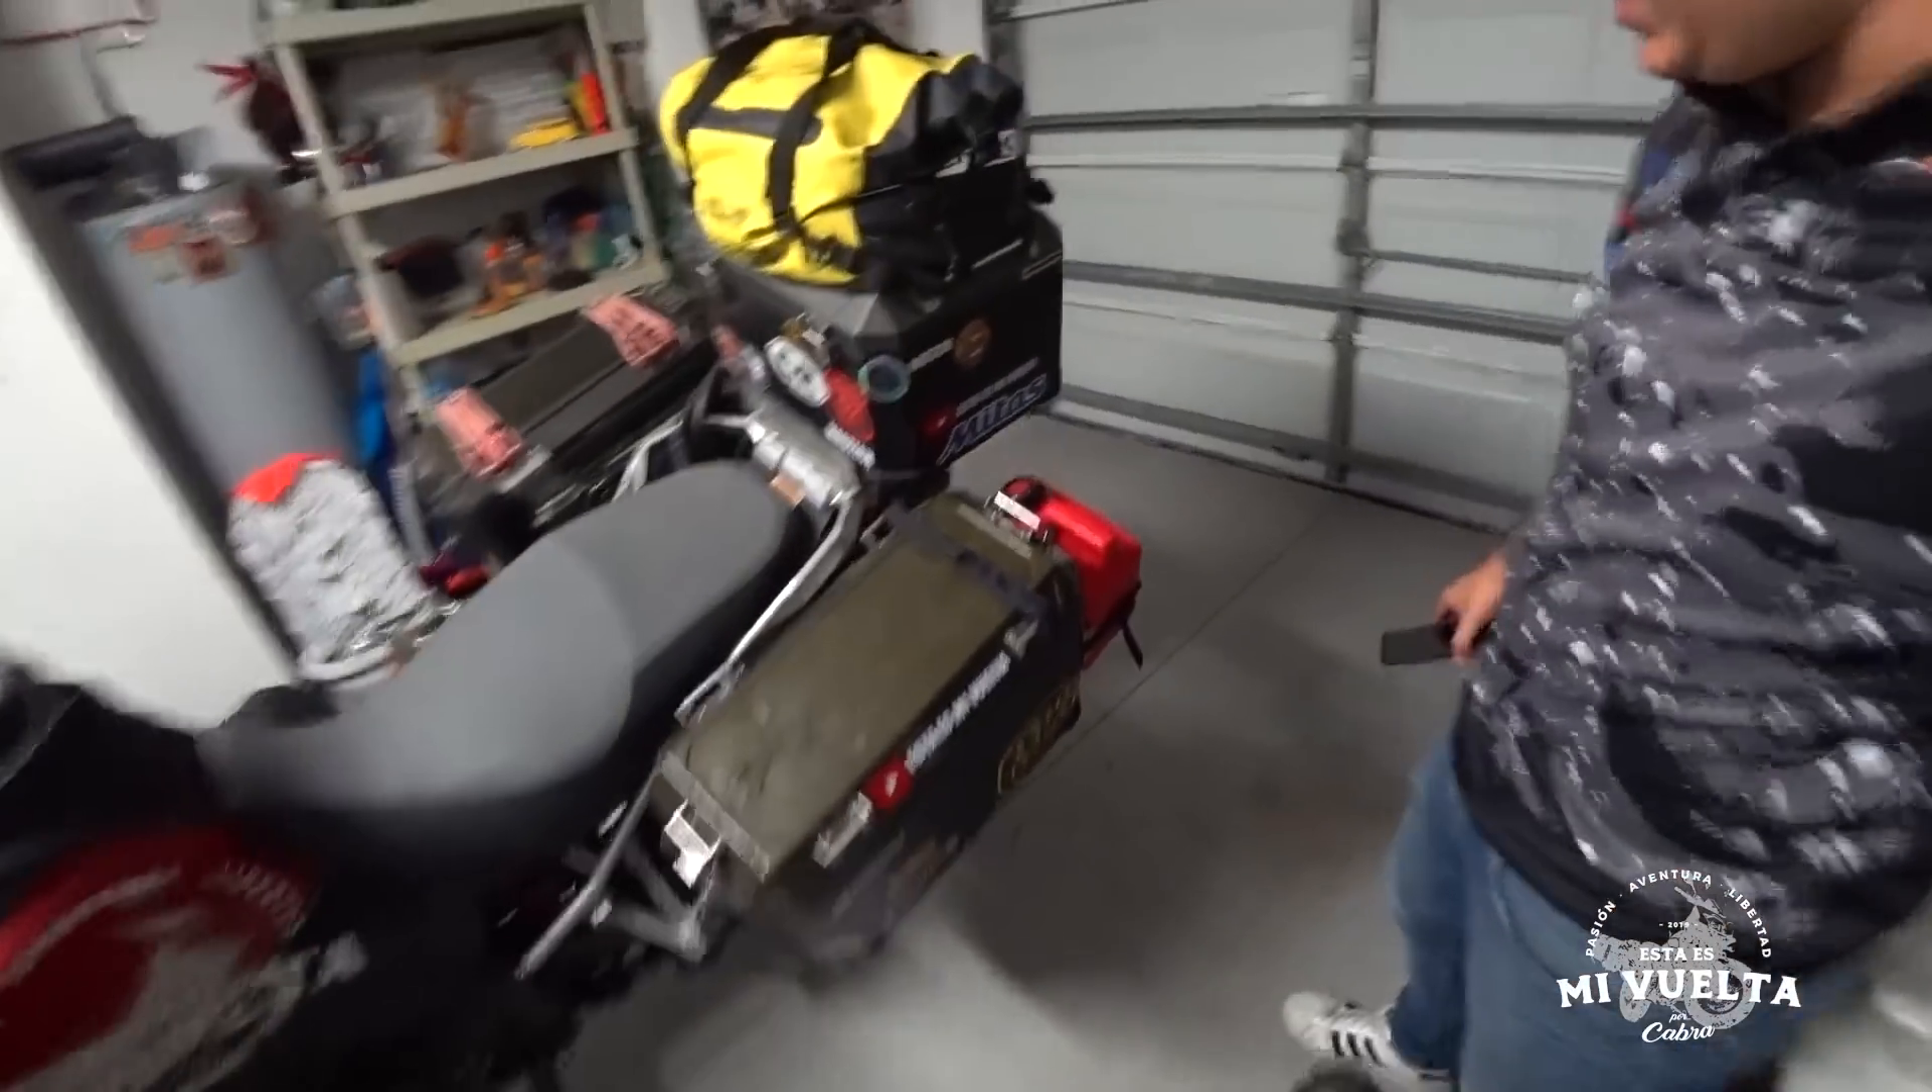Ya le puse las maletas Ya se ve Elegante Ya está lista Para amarrar.